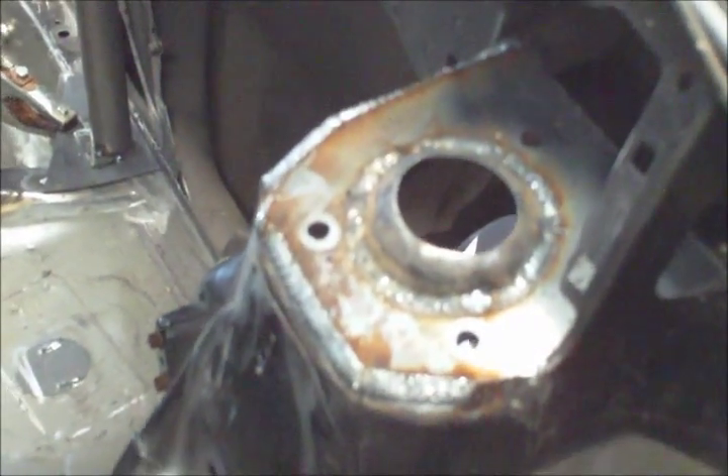And I'll just move around the back now and show you the rear strut towers have been plated as well. And that's where the backstays for the main hoop will attach.